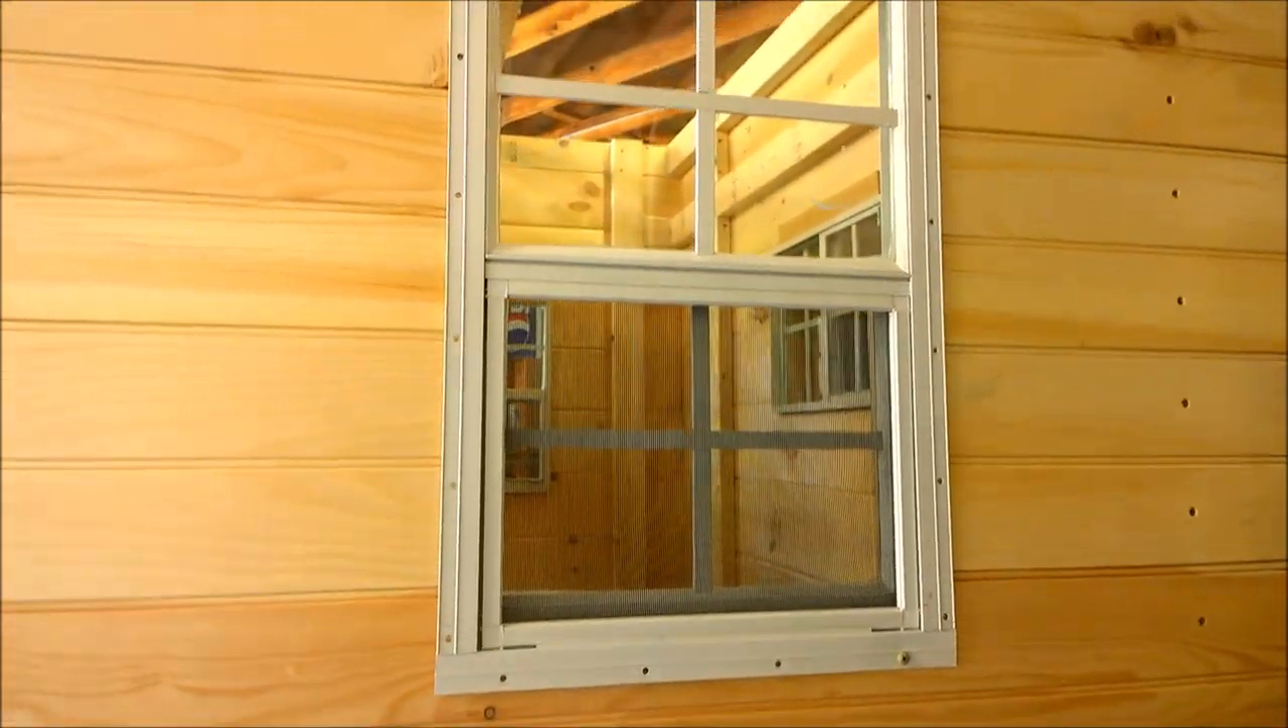That's the first window dropped in. That fit really, really well.